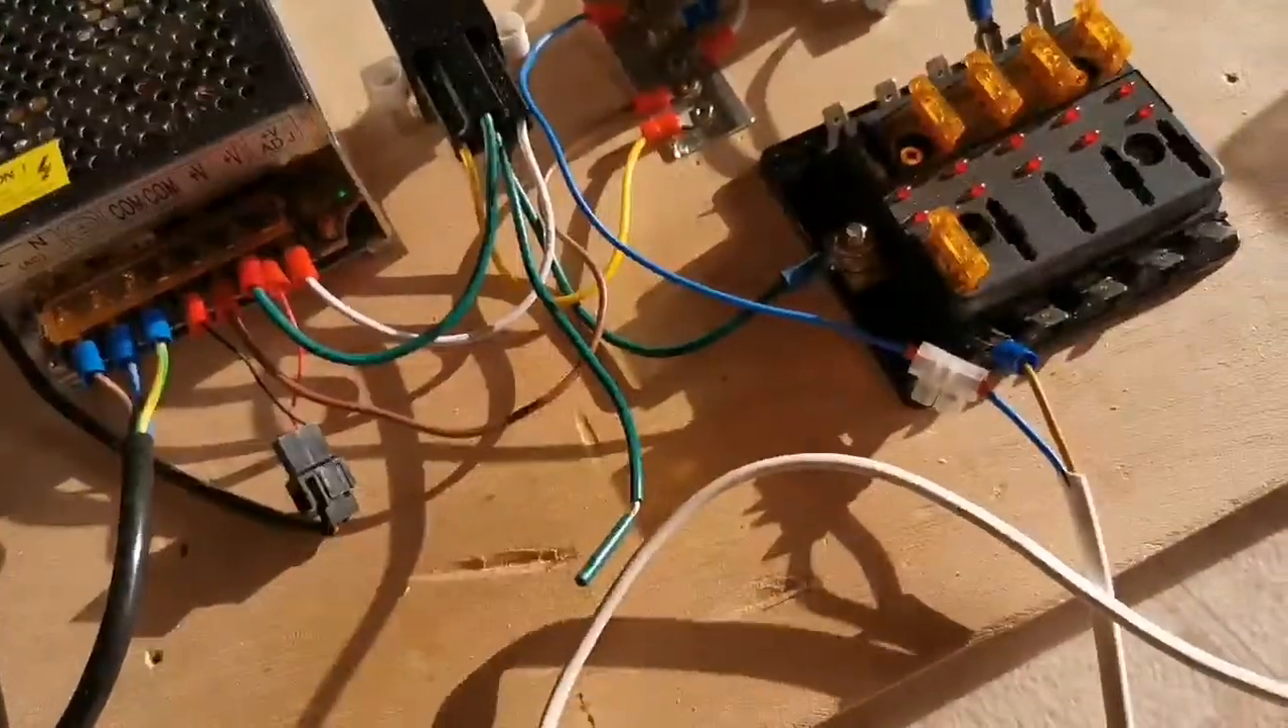Fehlen eh noch ein paar Sicherungen.